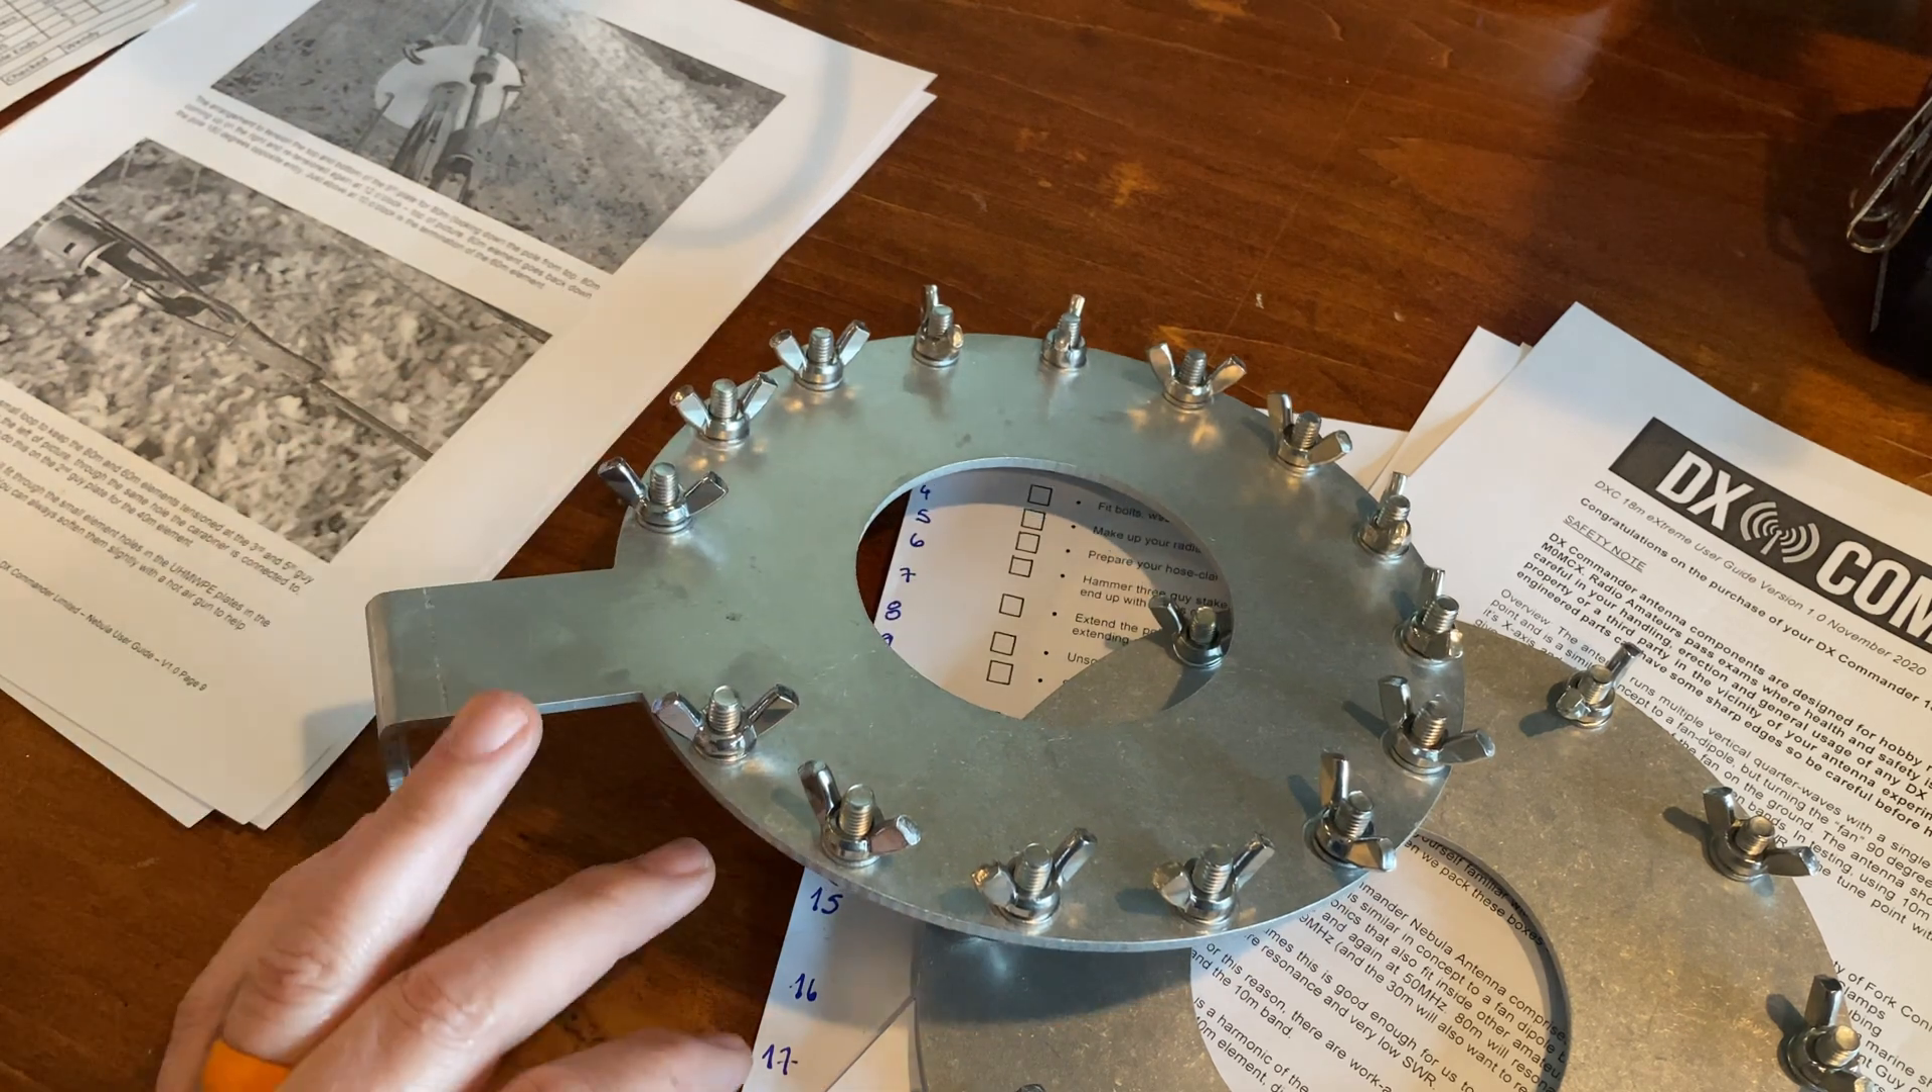And just like that, the bolts are on the plates and the wing nuts and the washers are on them.